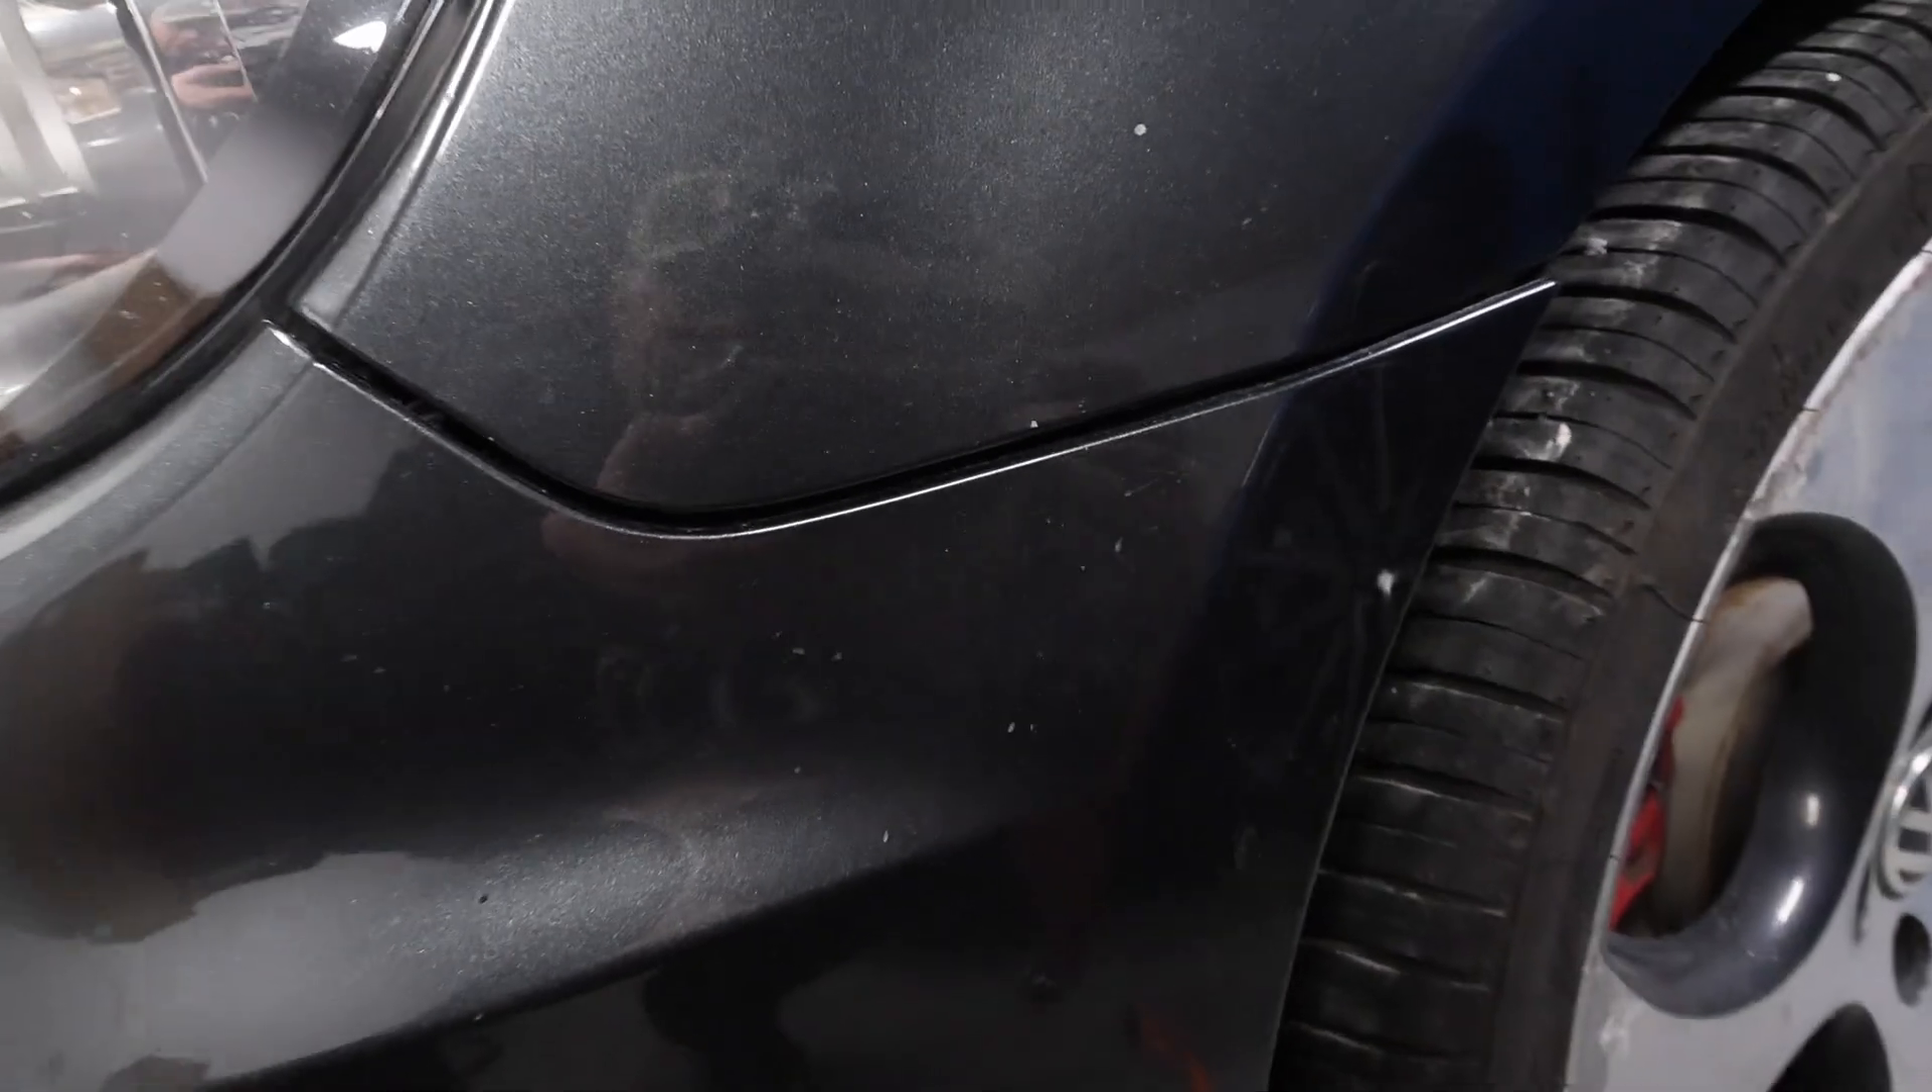Before i put everything back i do want to inspect this front bumper when i bought this vehicle i knew that there was a slight gap right here right that's not right that's not supposed to be like that.